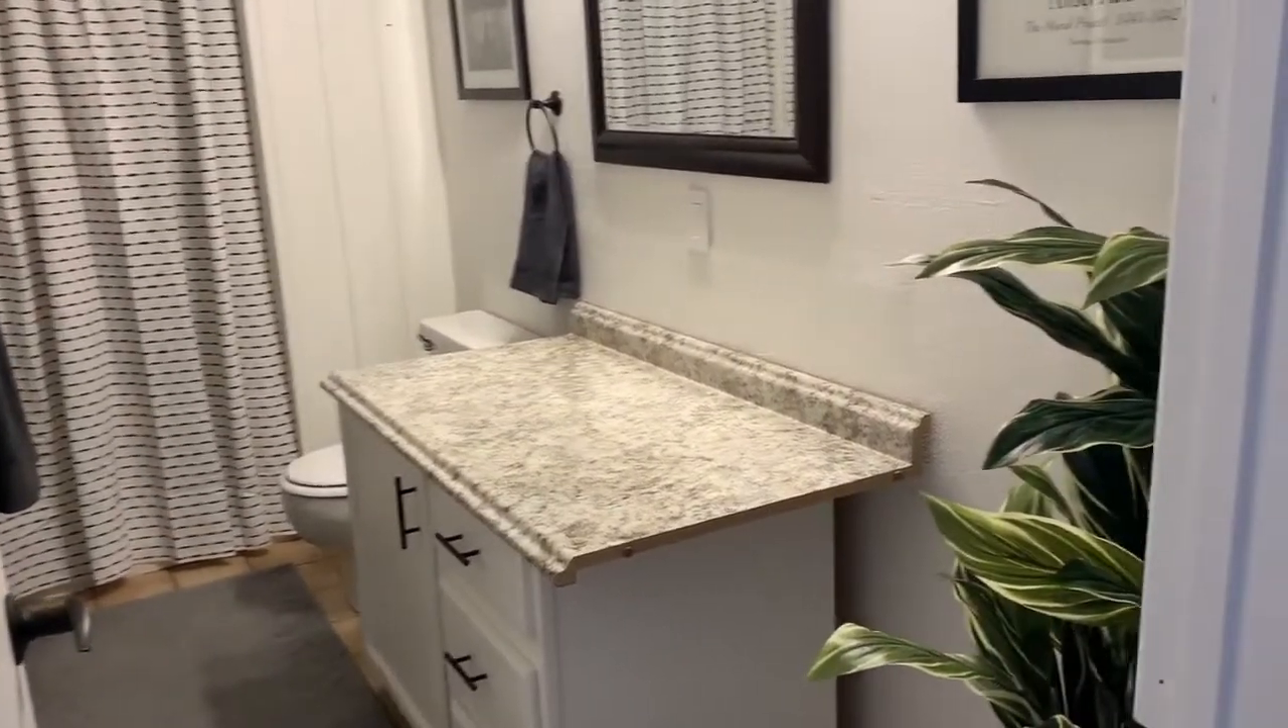We obviously still need to do the sink.